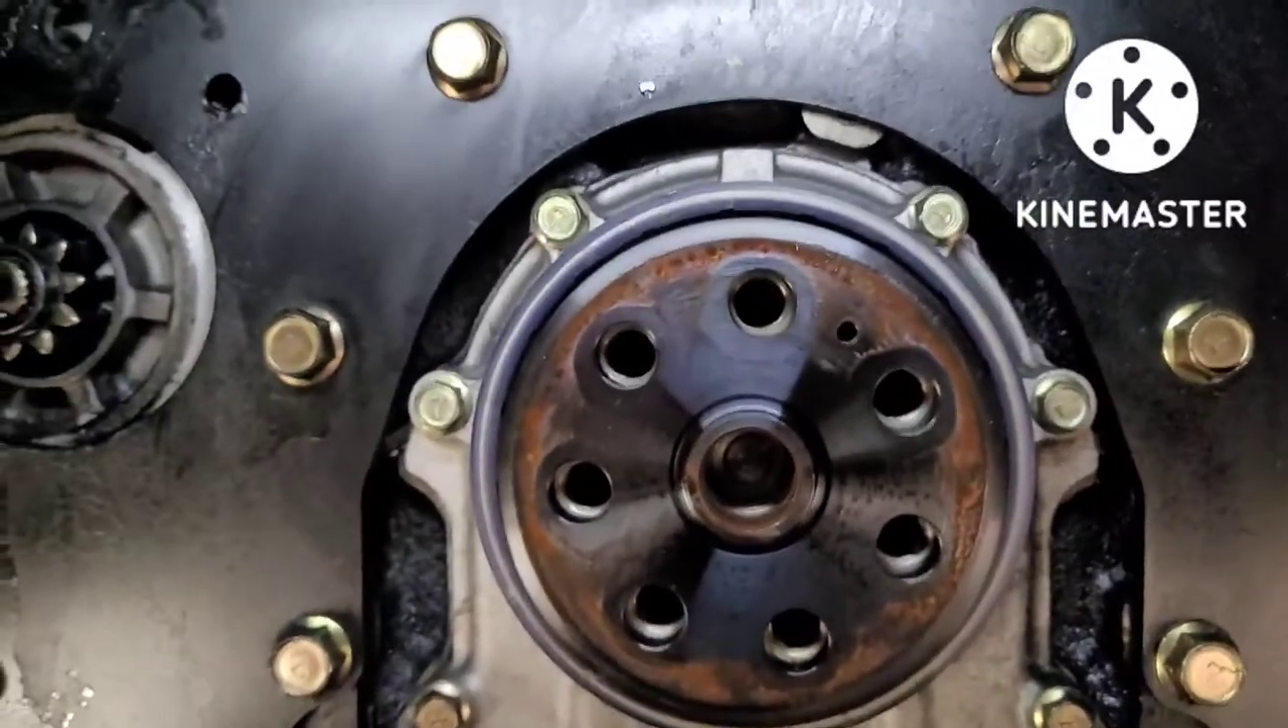So, I just took the flywheel off.